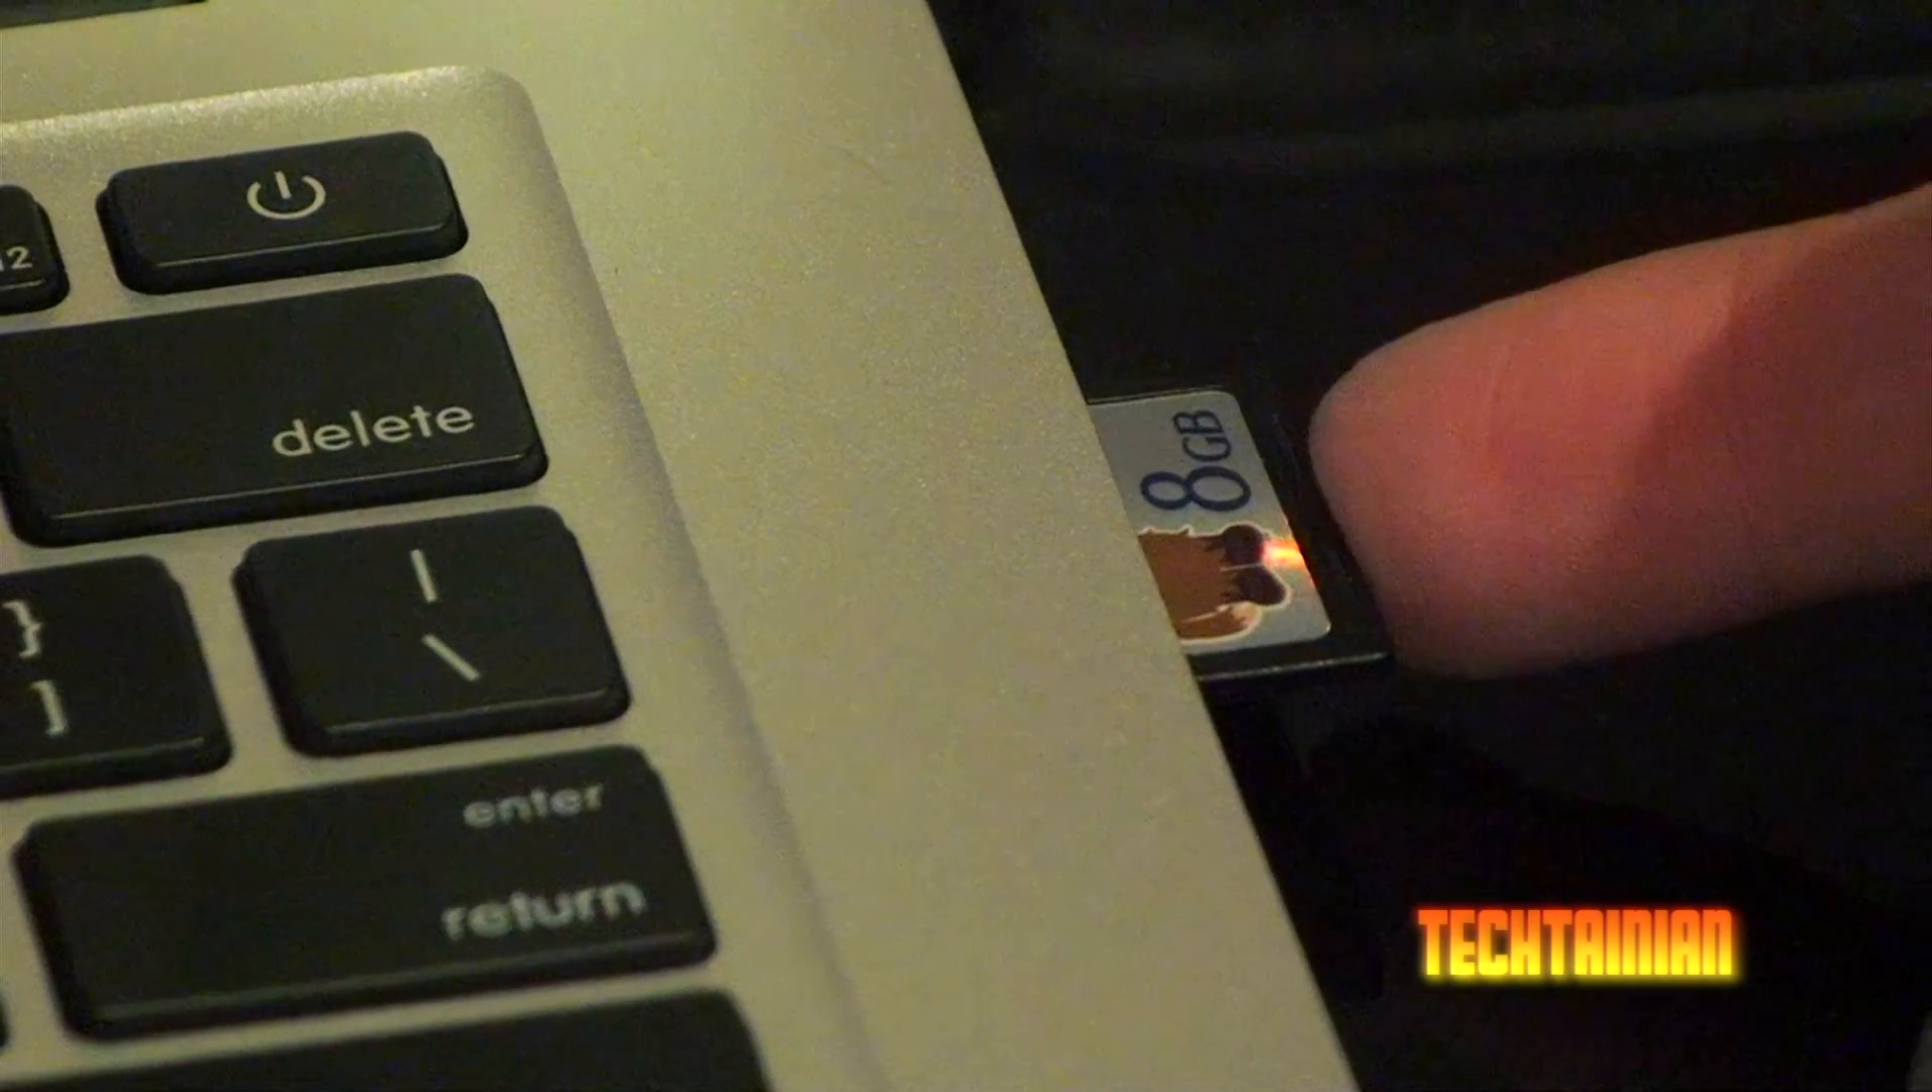The card does not go all the way in.